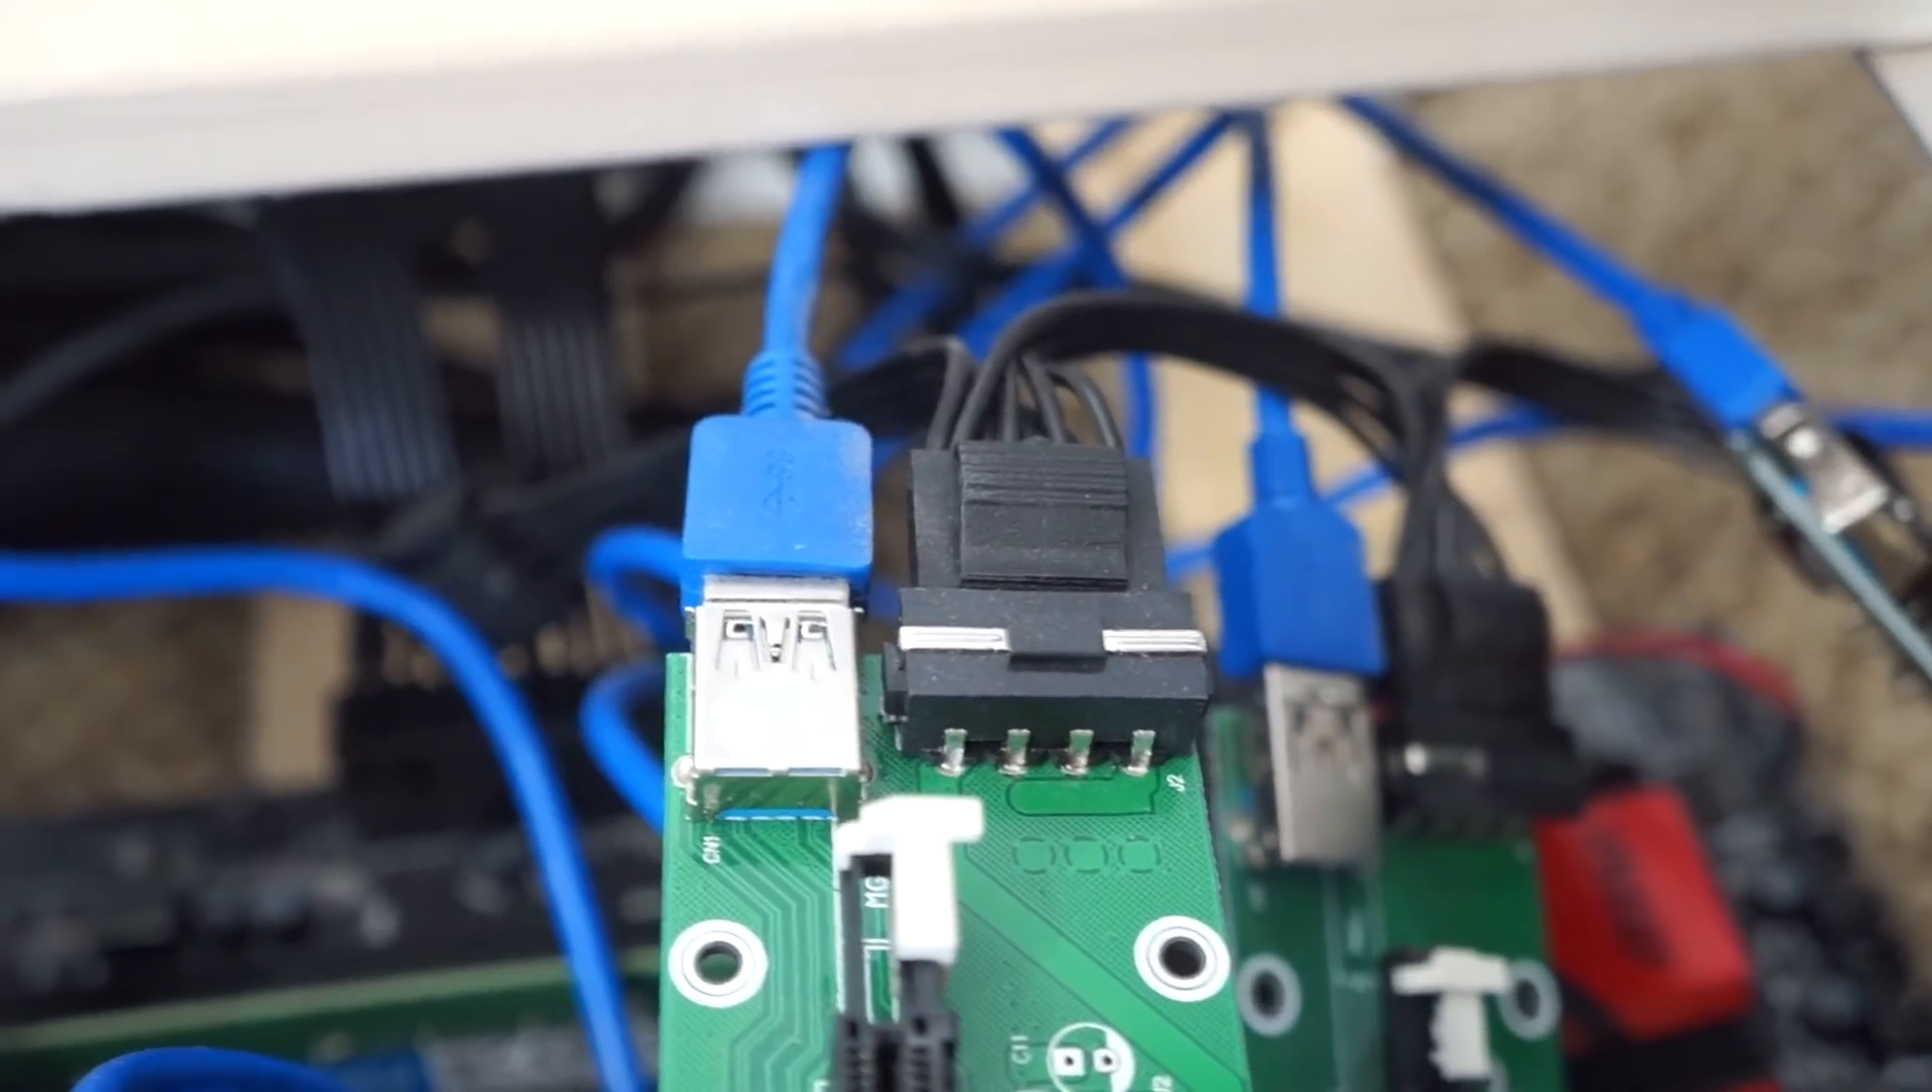You can see that the USB is plugged right in there, and power from the power supply unit is plugged in right there.